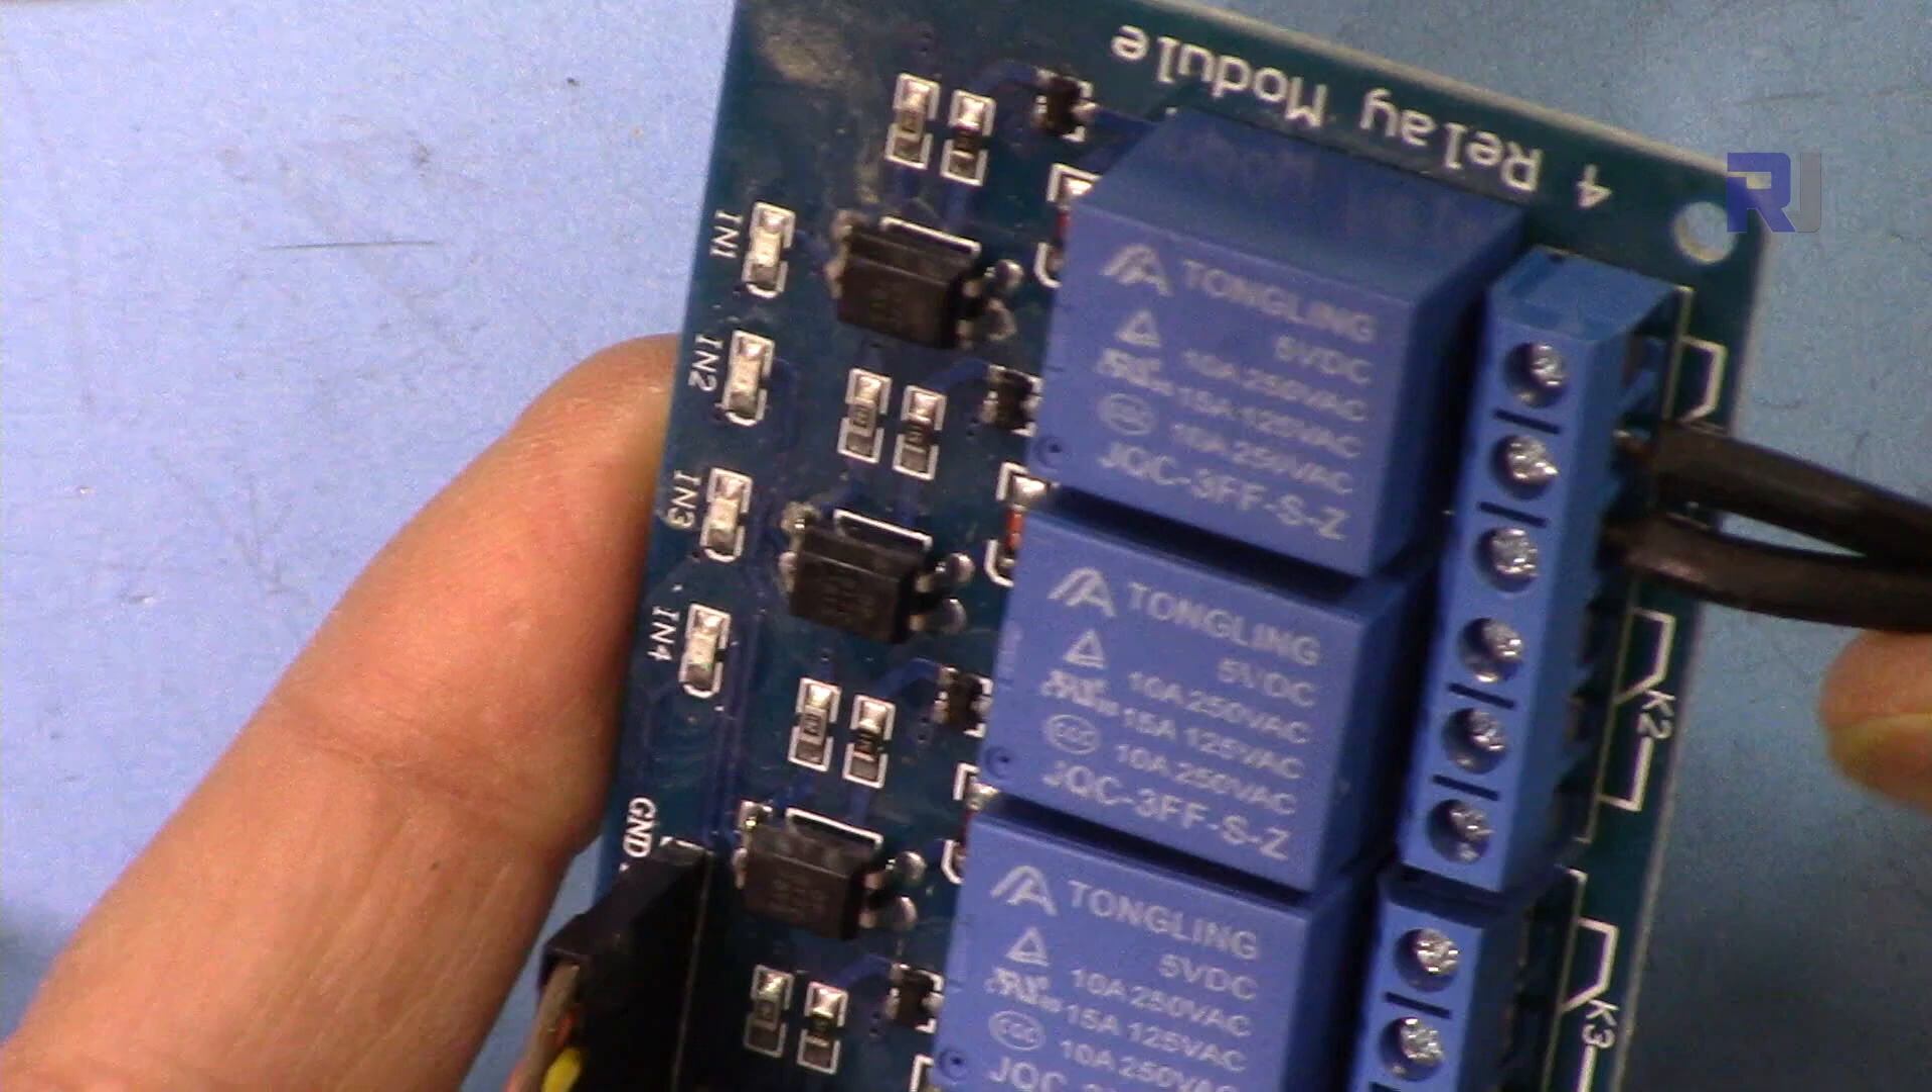From here I've connected my two wires.